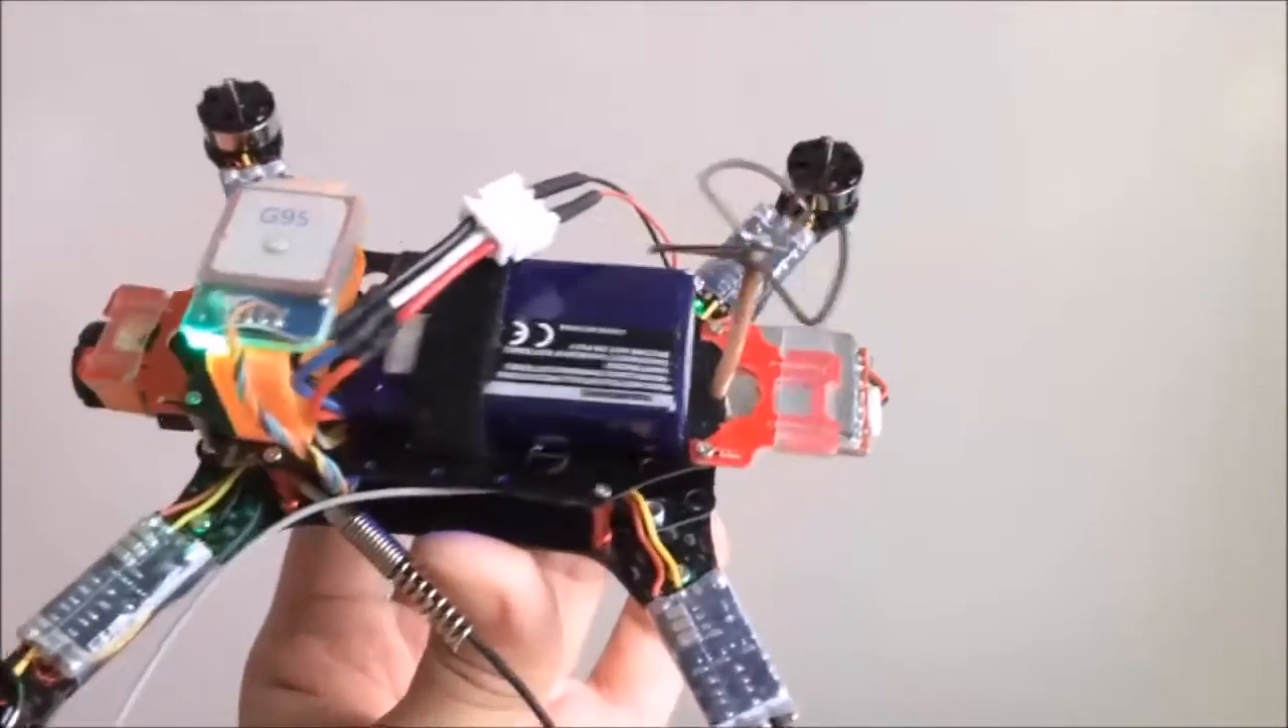Alright I've mounted the GPS. And it's looking good.